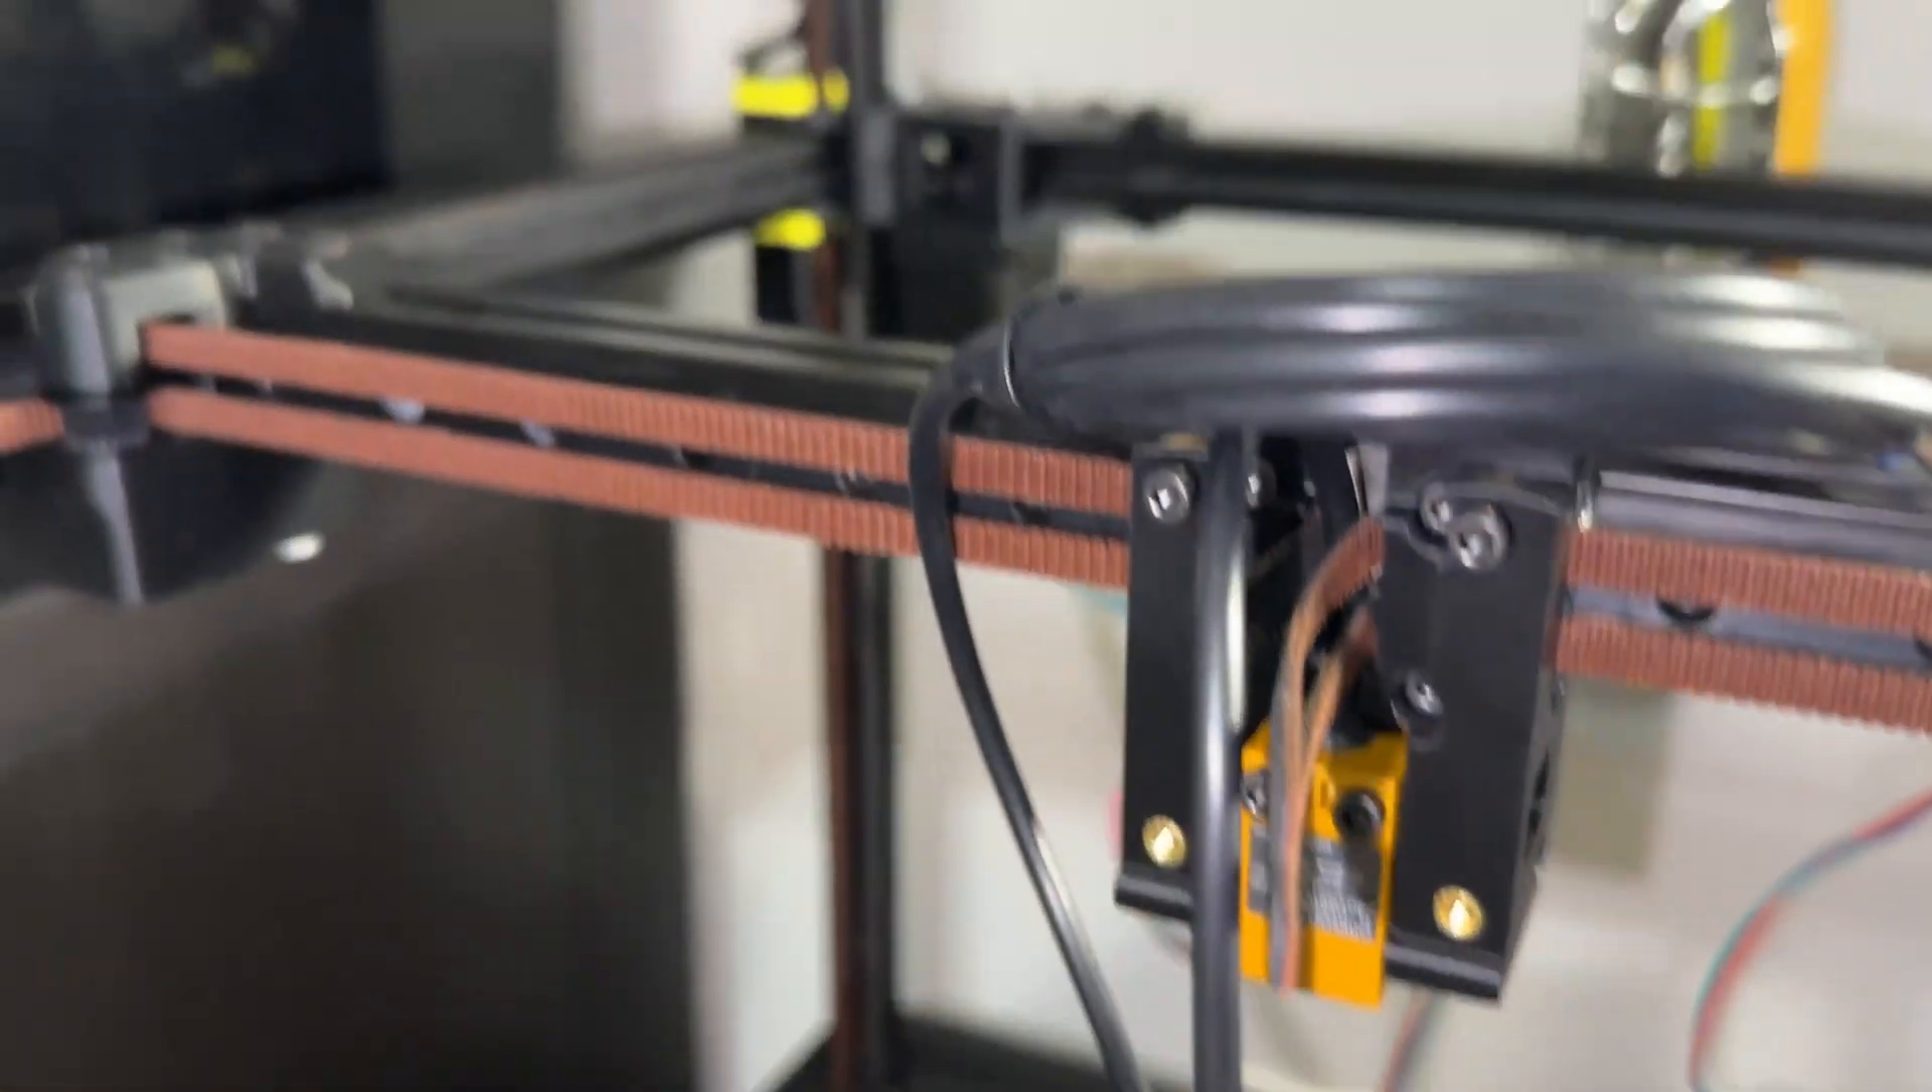At this point, I installed the inductive probe and that ends this section.